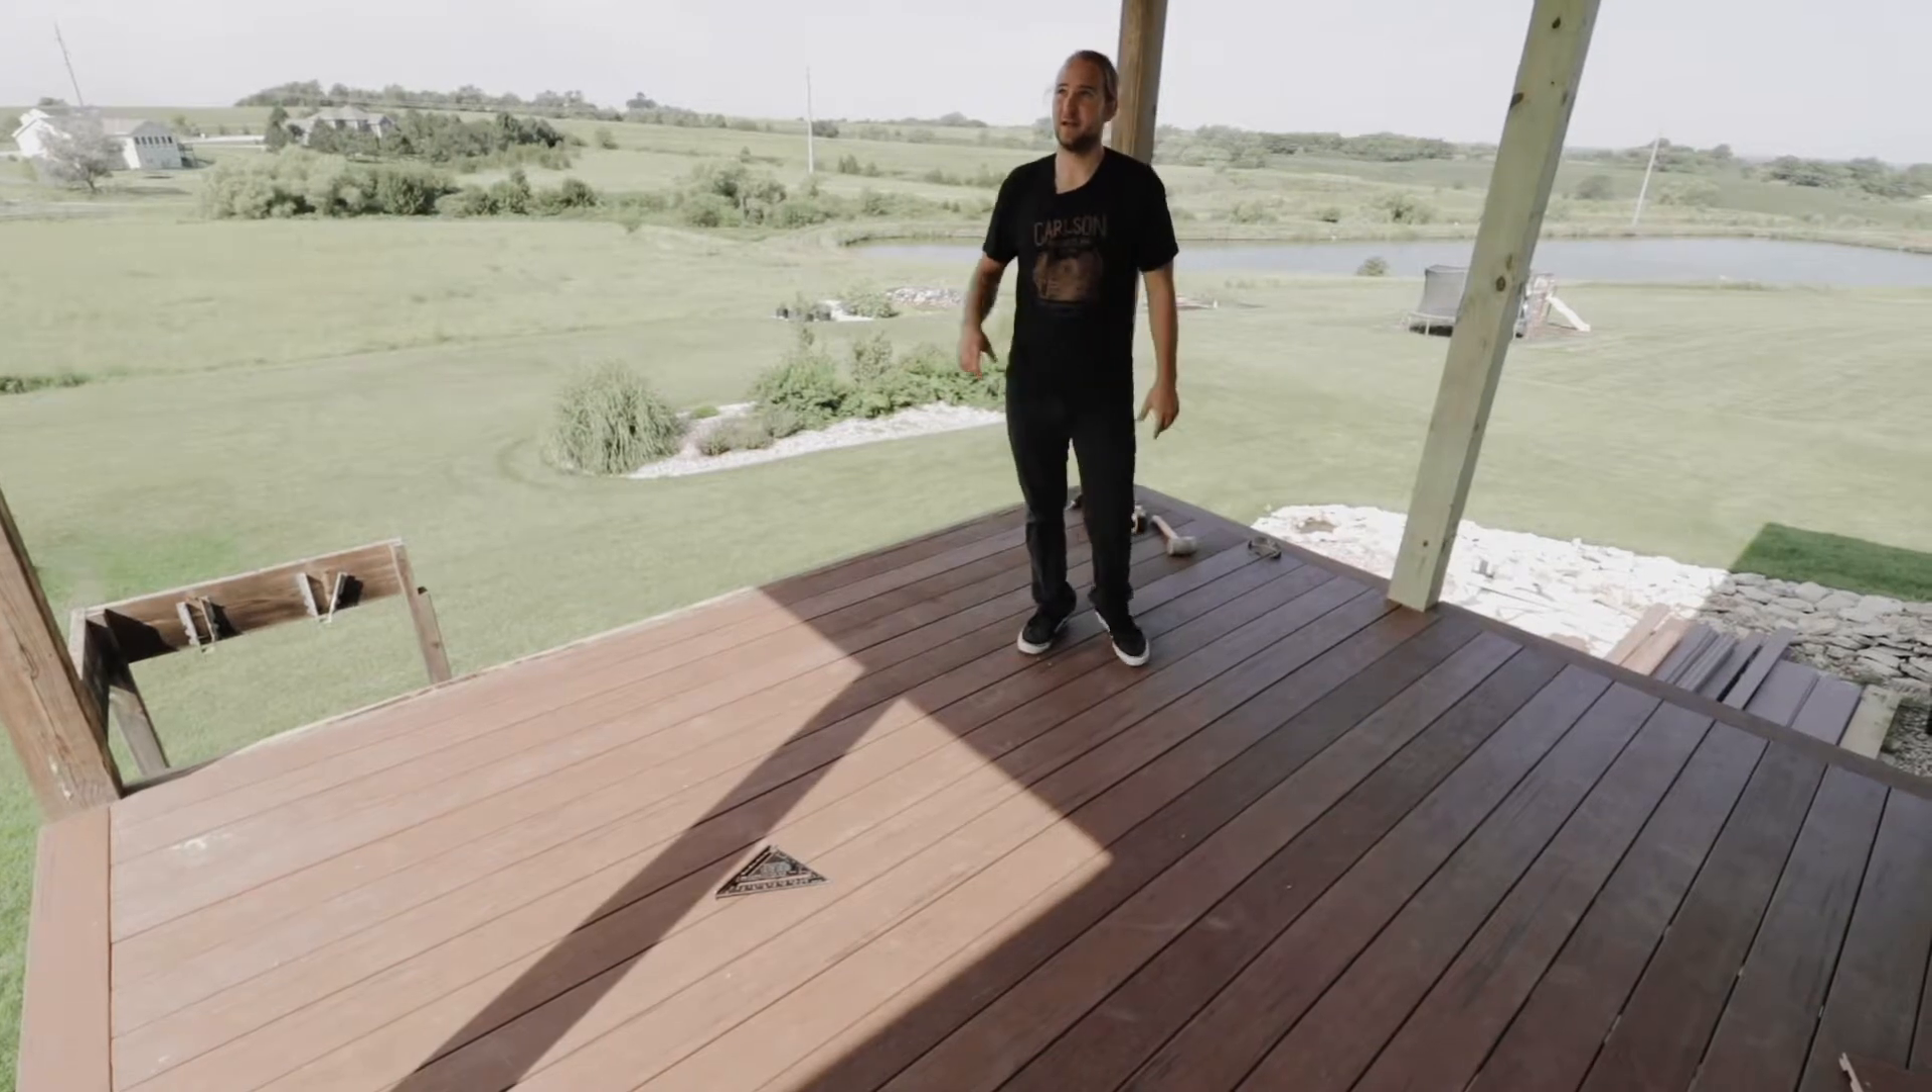The guys killed it yesterday and got all the decking laid.